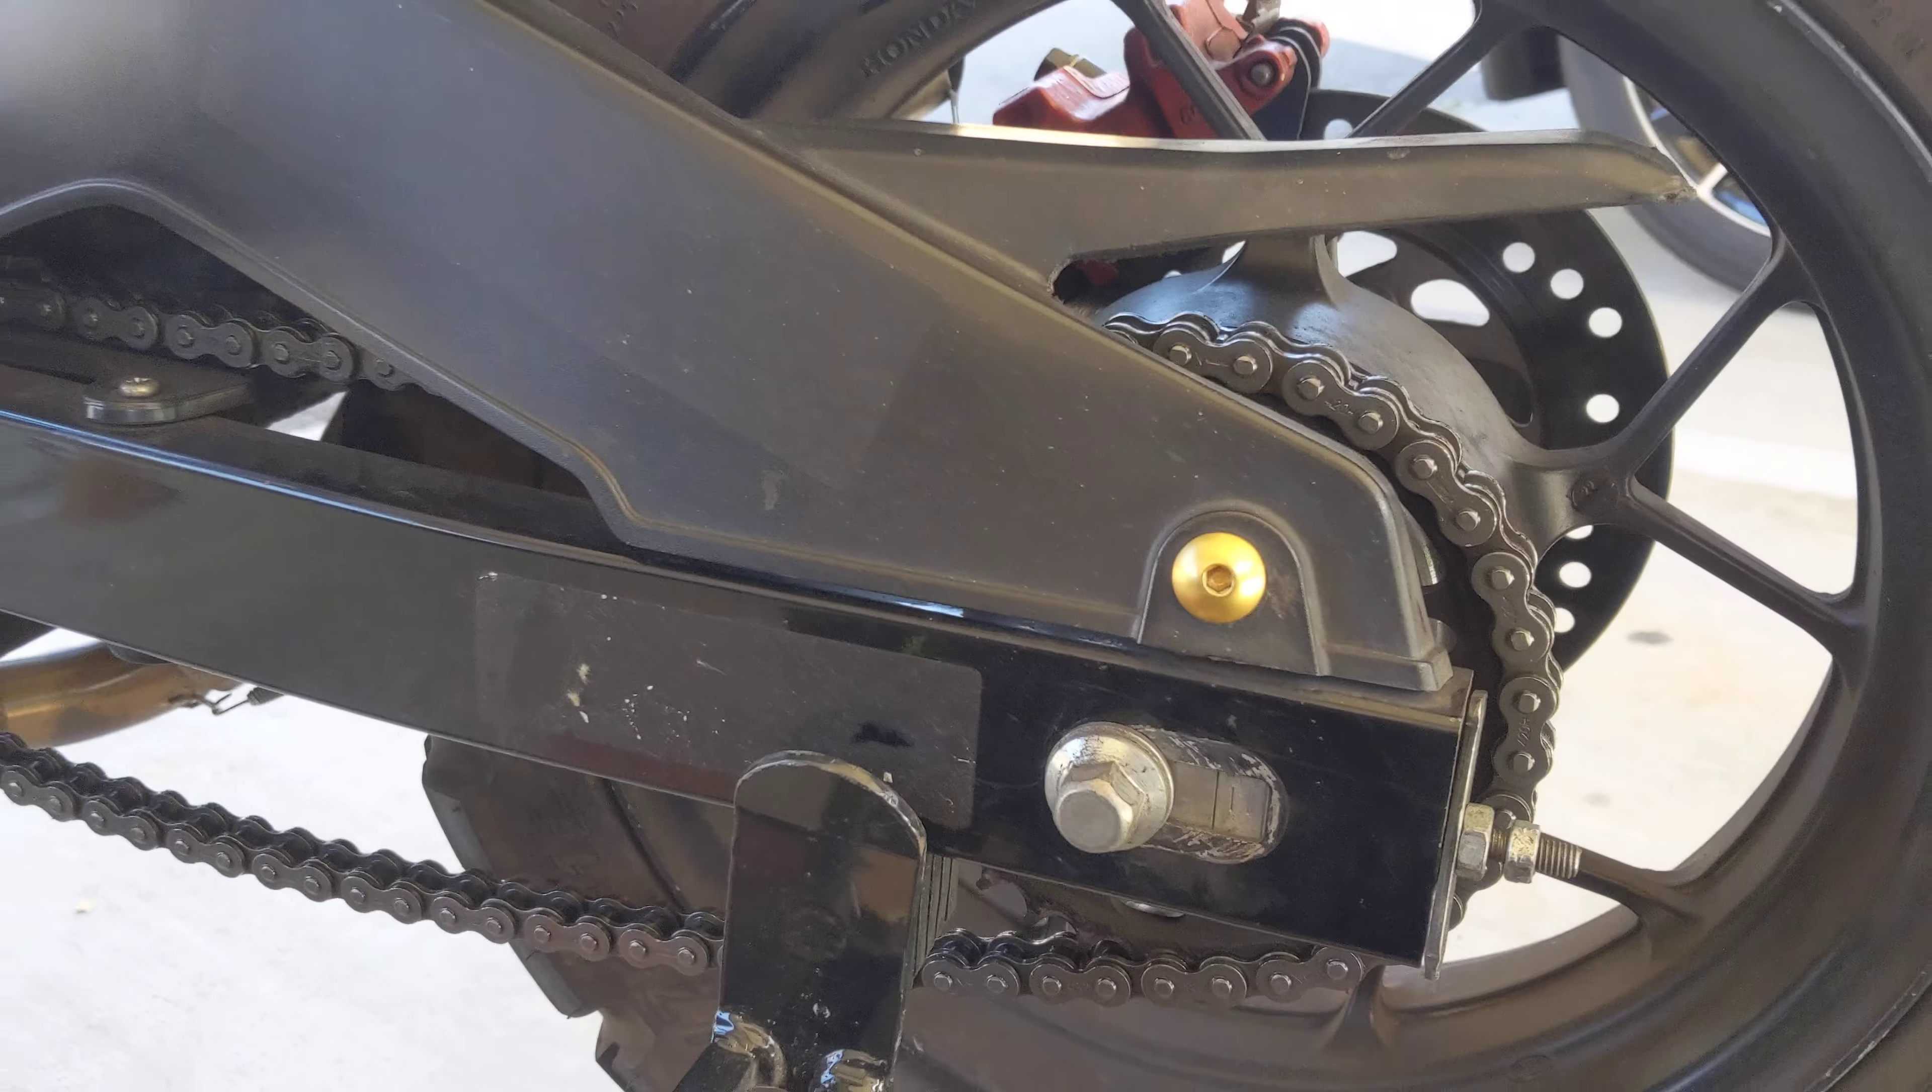So, um, that is just brand new chains on.